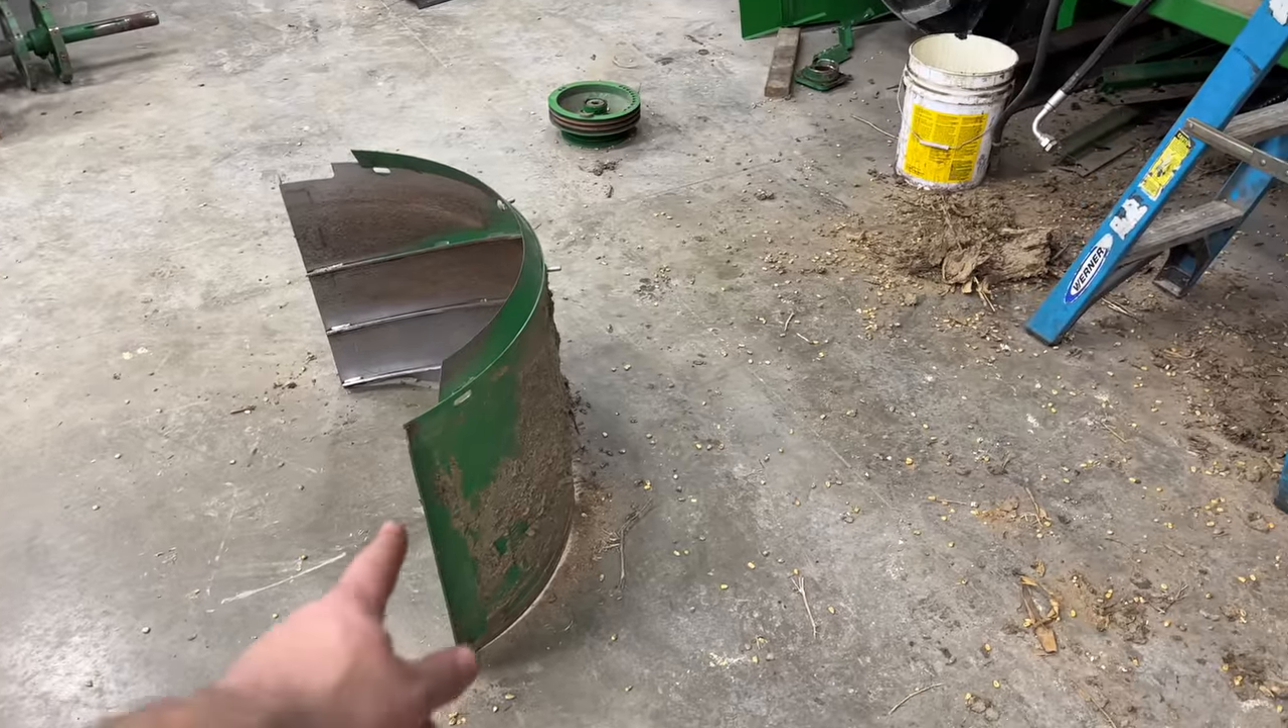We got the uh the front hood out but man those bolts just absolutely suck to get to.